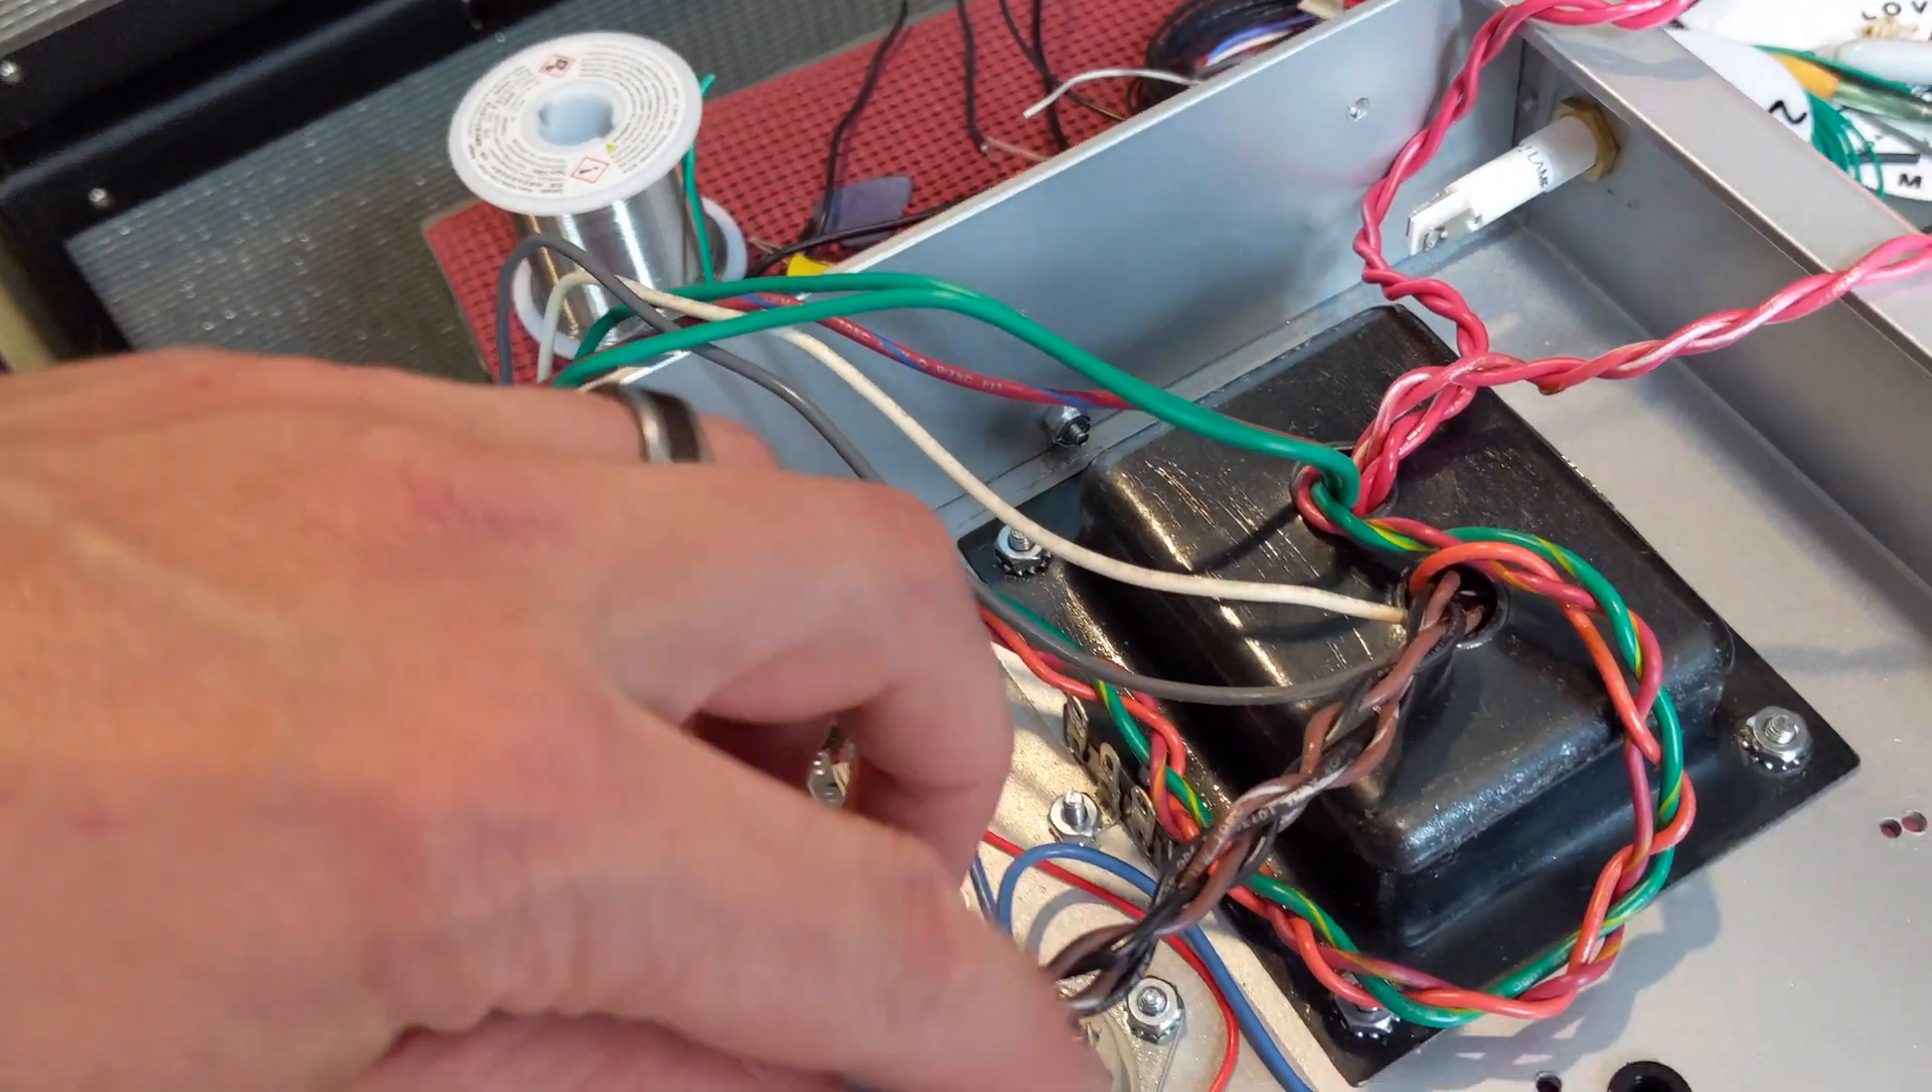I just twisted the pairs and then i twisted the pair of the pairs together.